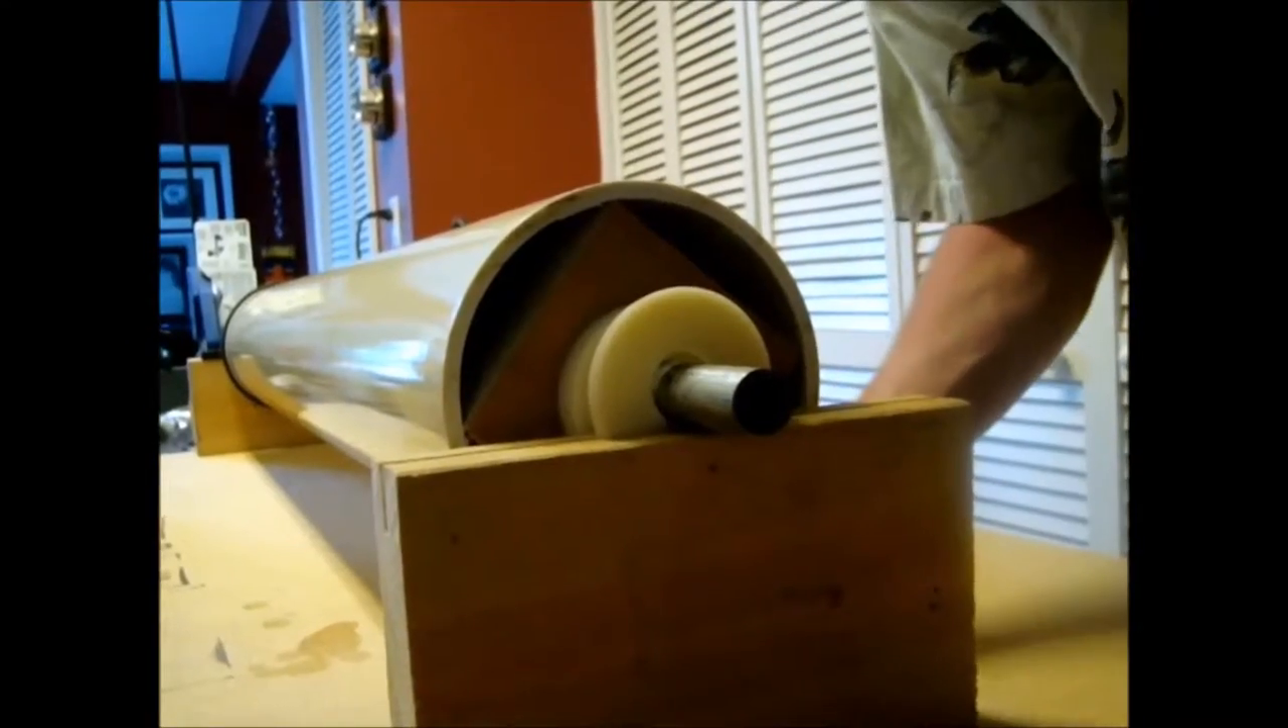To hold our 6-inch piece of PVC, we have a square block wedged inside.